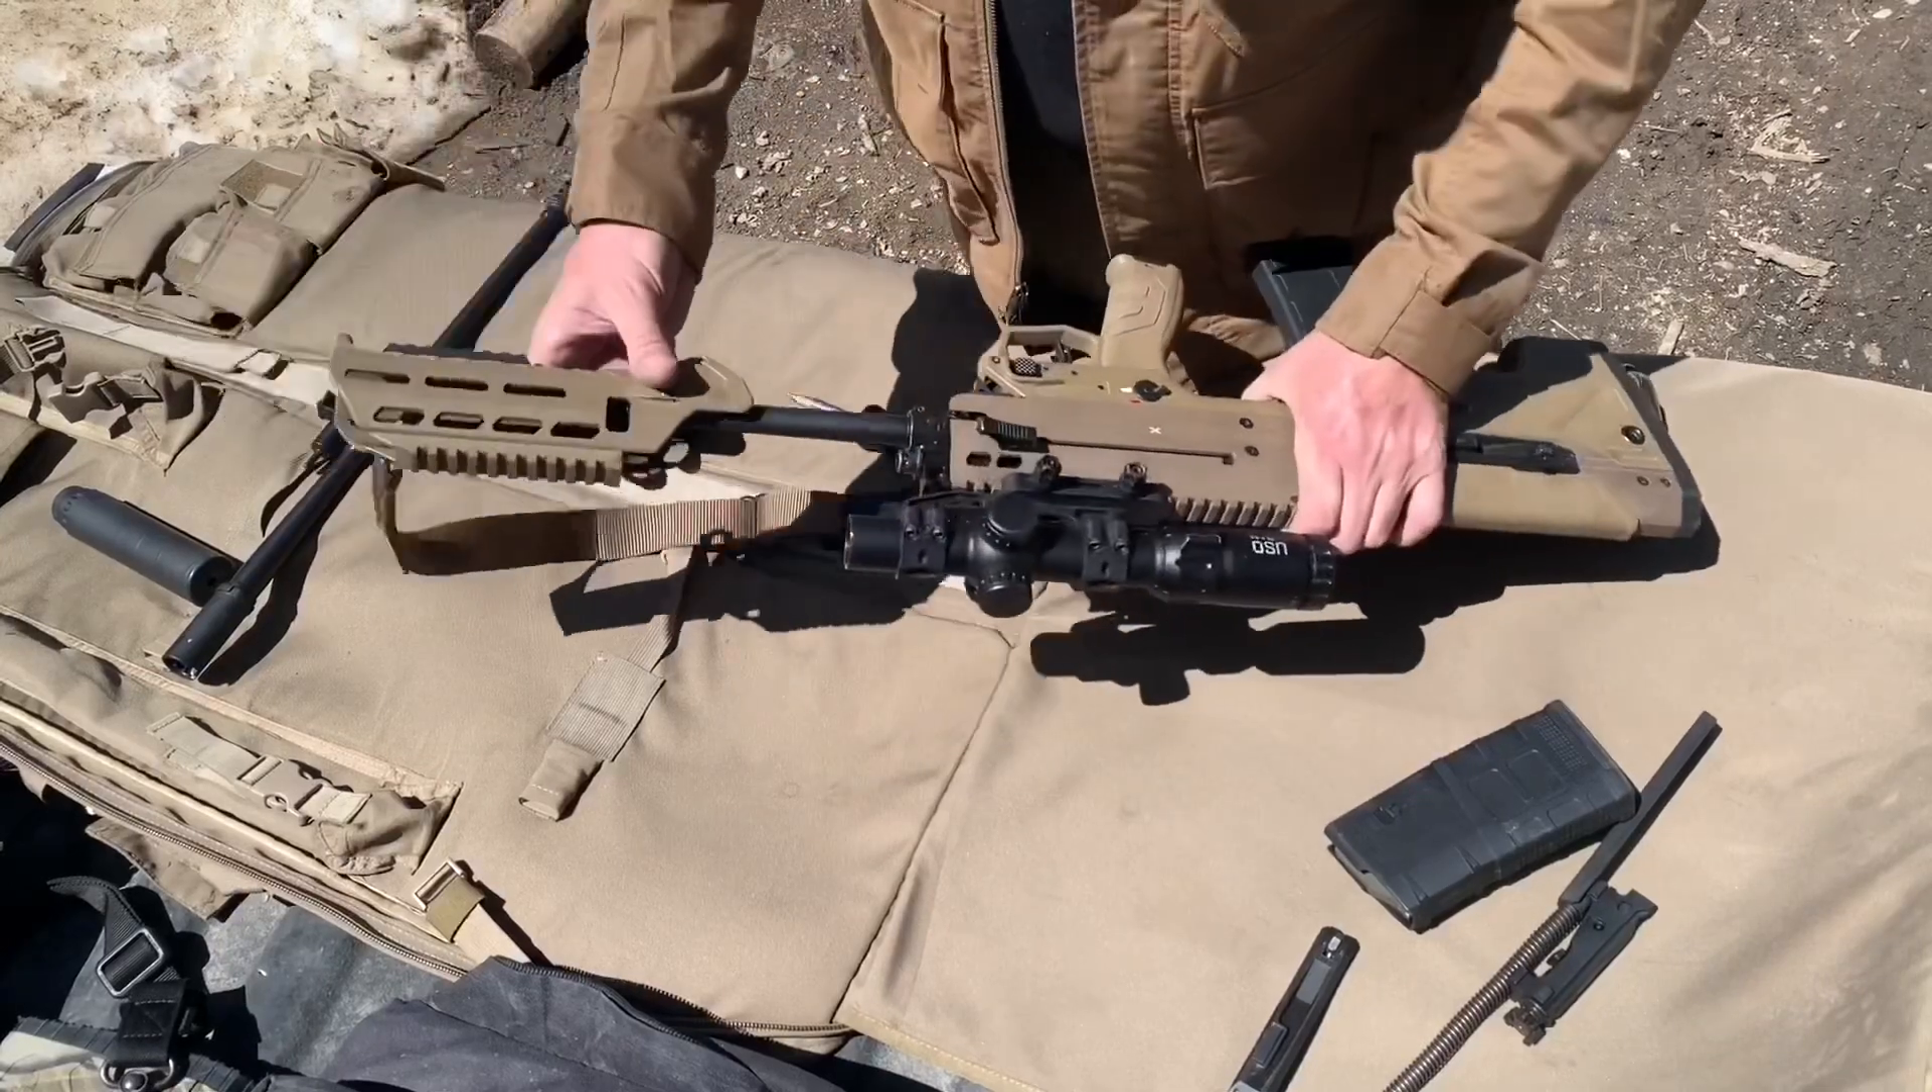All that's left to do is reinstall our hand guard.